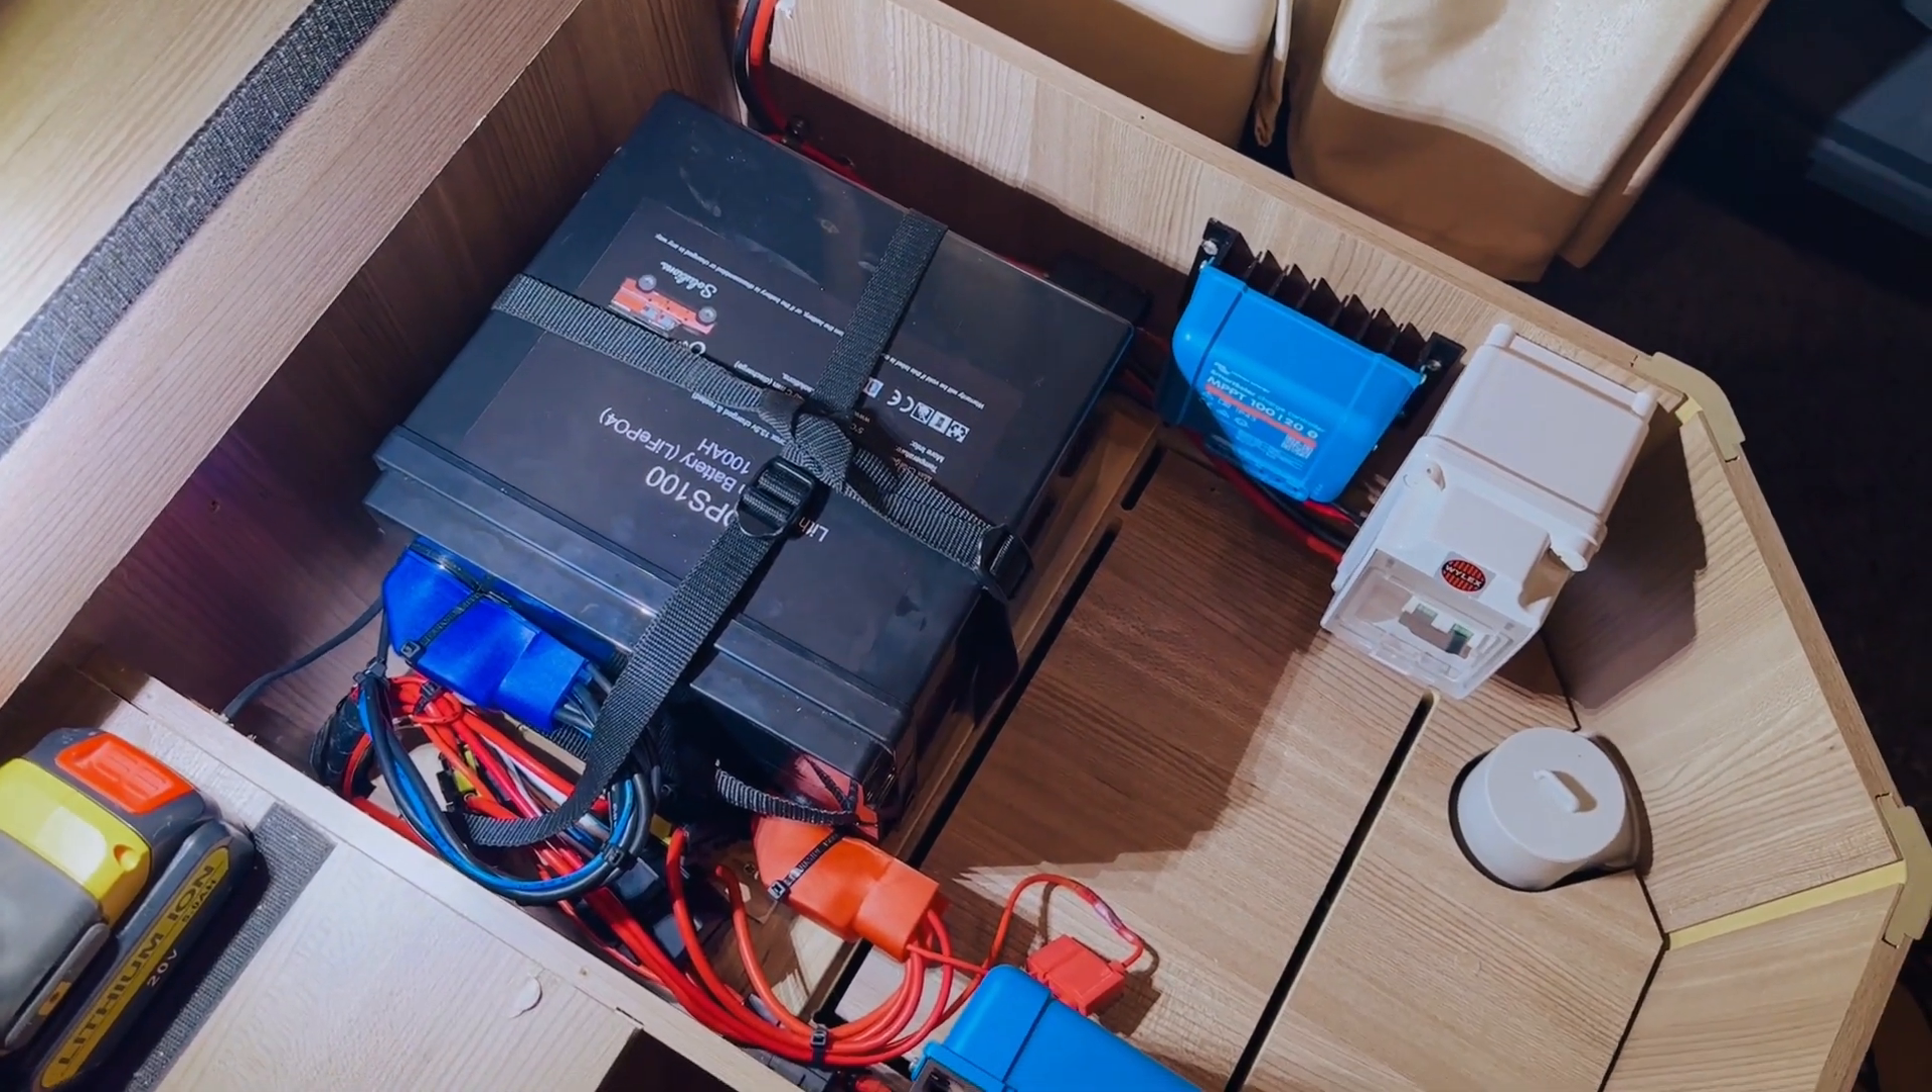So this is where we're at now. Battery is in. Had to lie the battery down on its side because of the height.